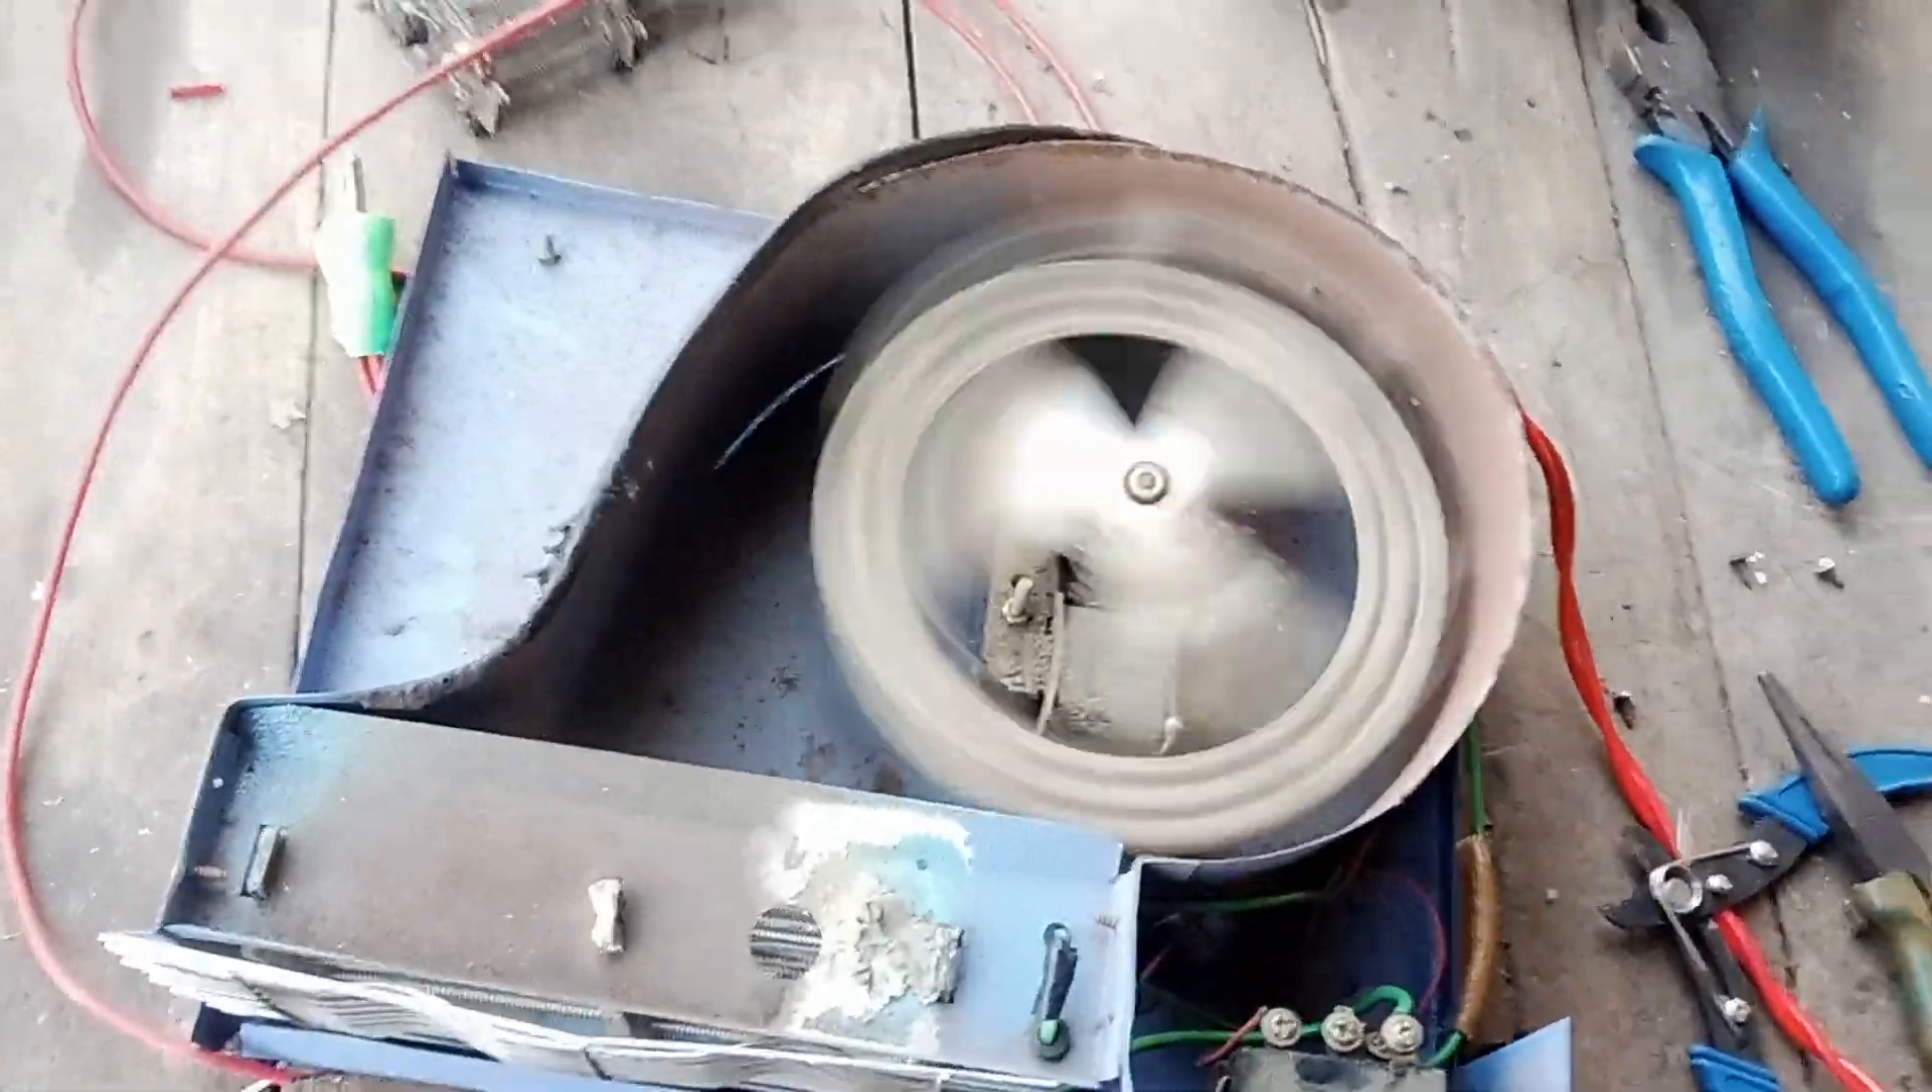یہ دیکھ پنکہ لگا ہوا ہے۔